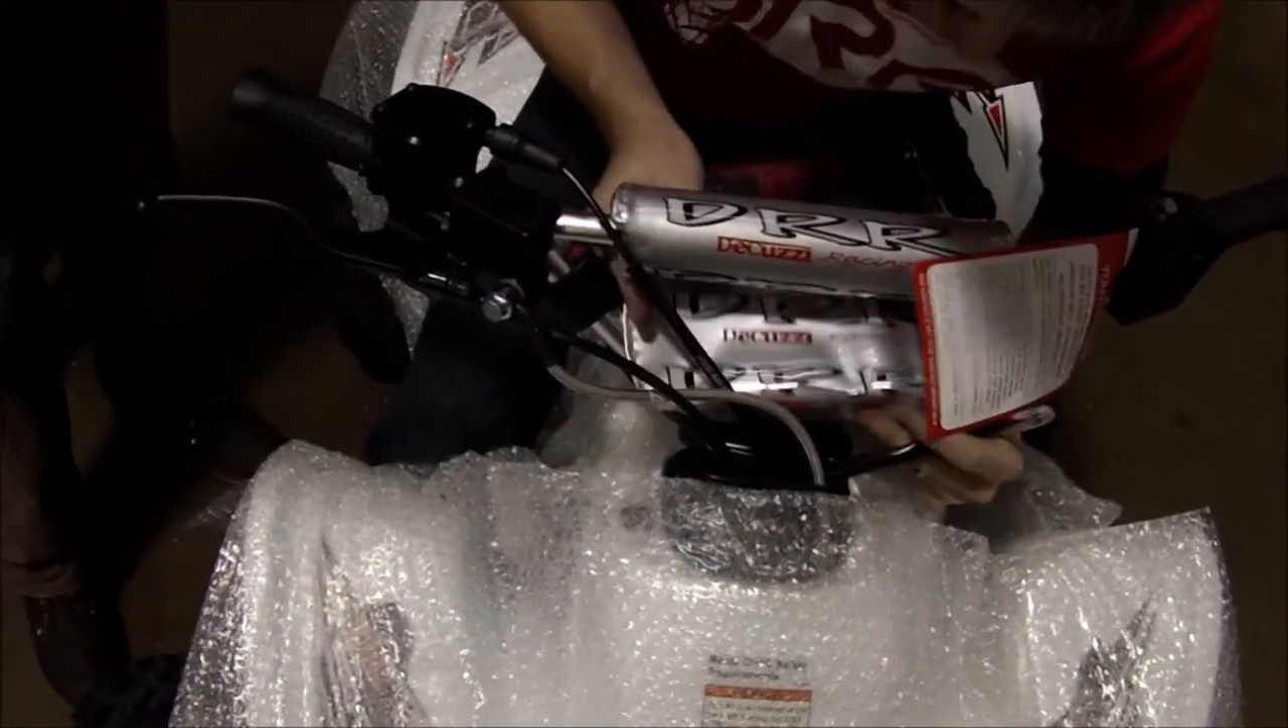Okay, now Mike has installed the handlebar pad.